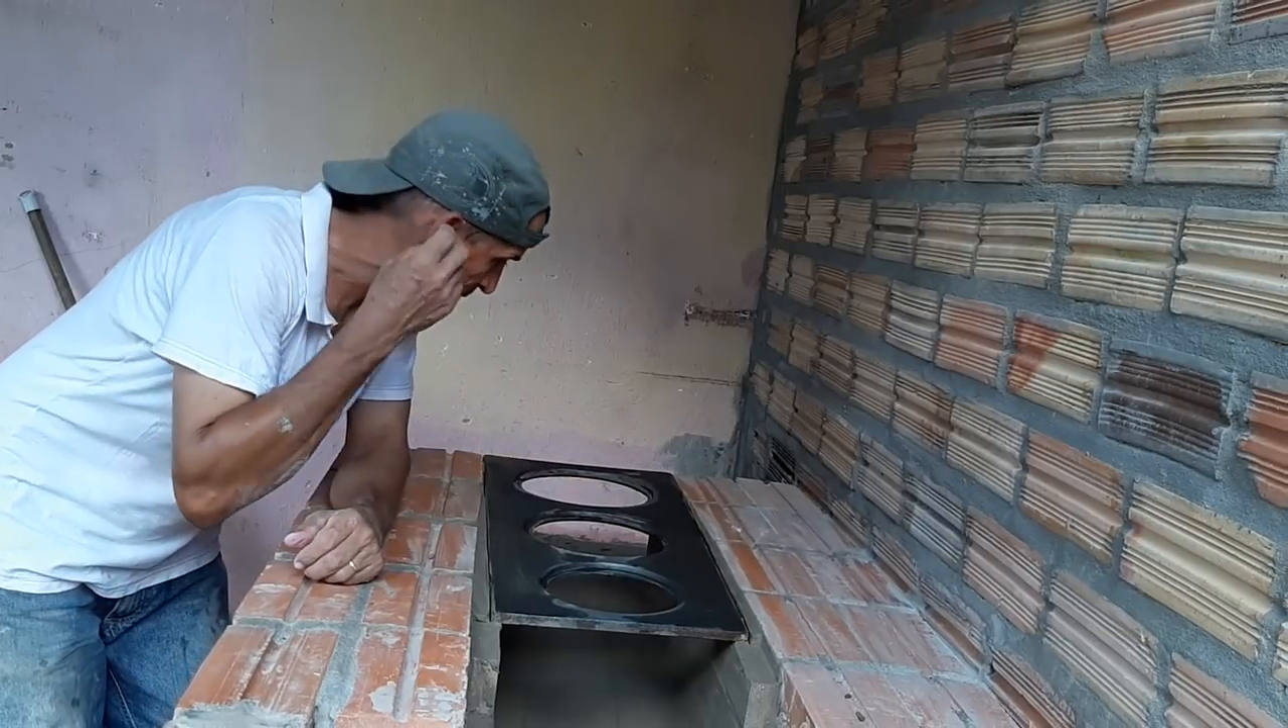Olha só gente já coloquei aqui a chapa.